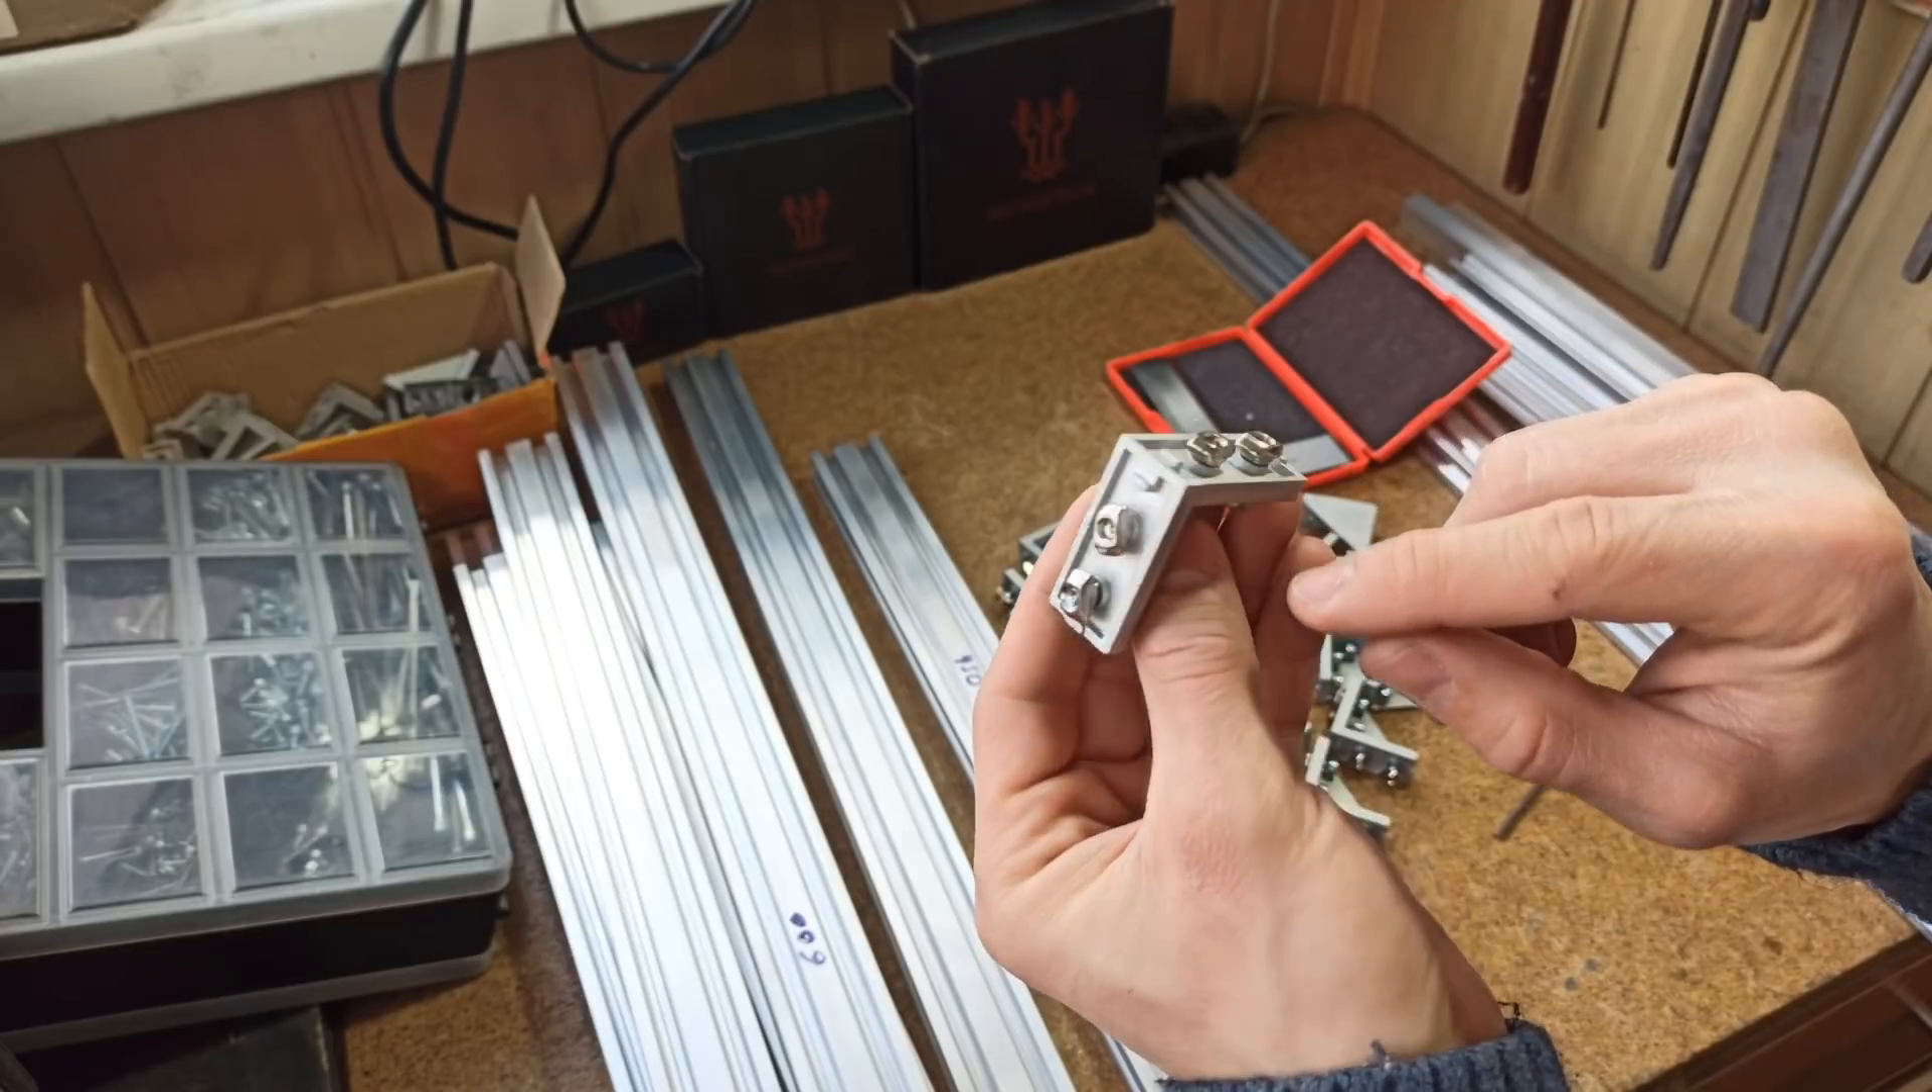Я уже собрал некоторое количество уголков. Установил винты М4-10 и Т -образные гаечки.